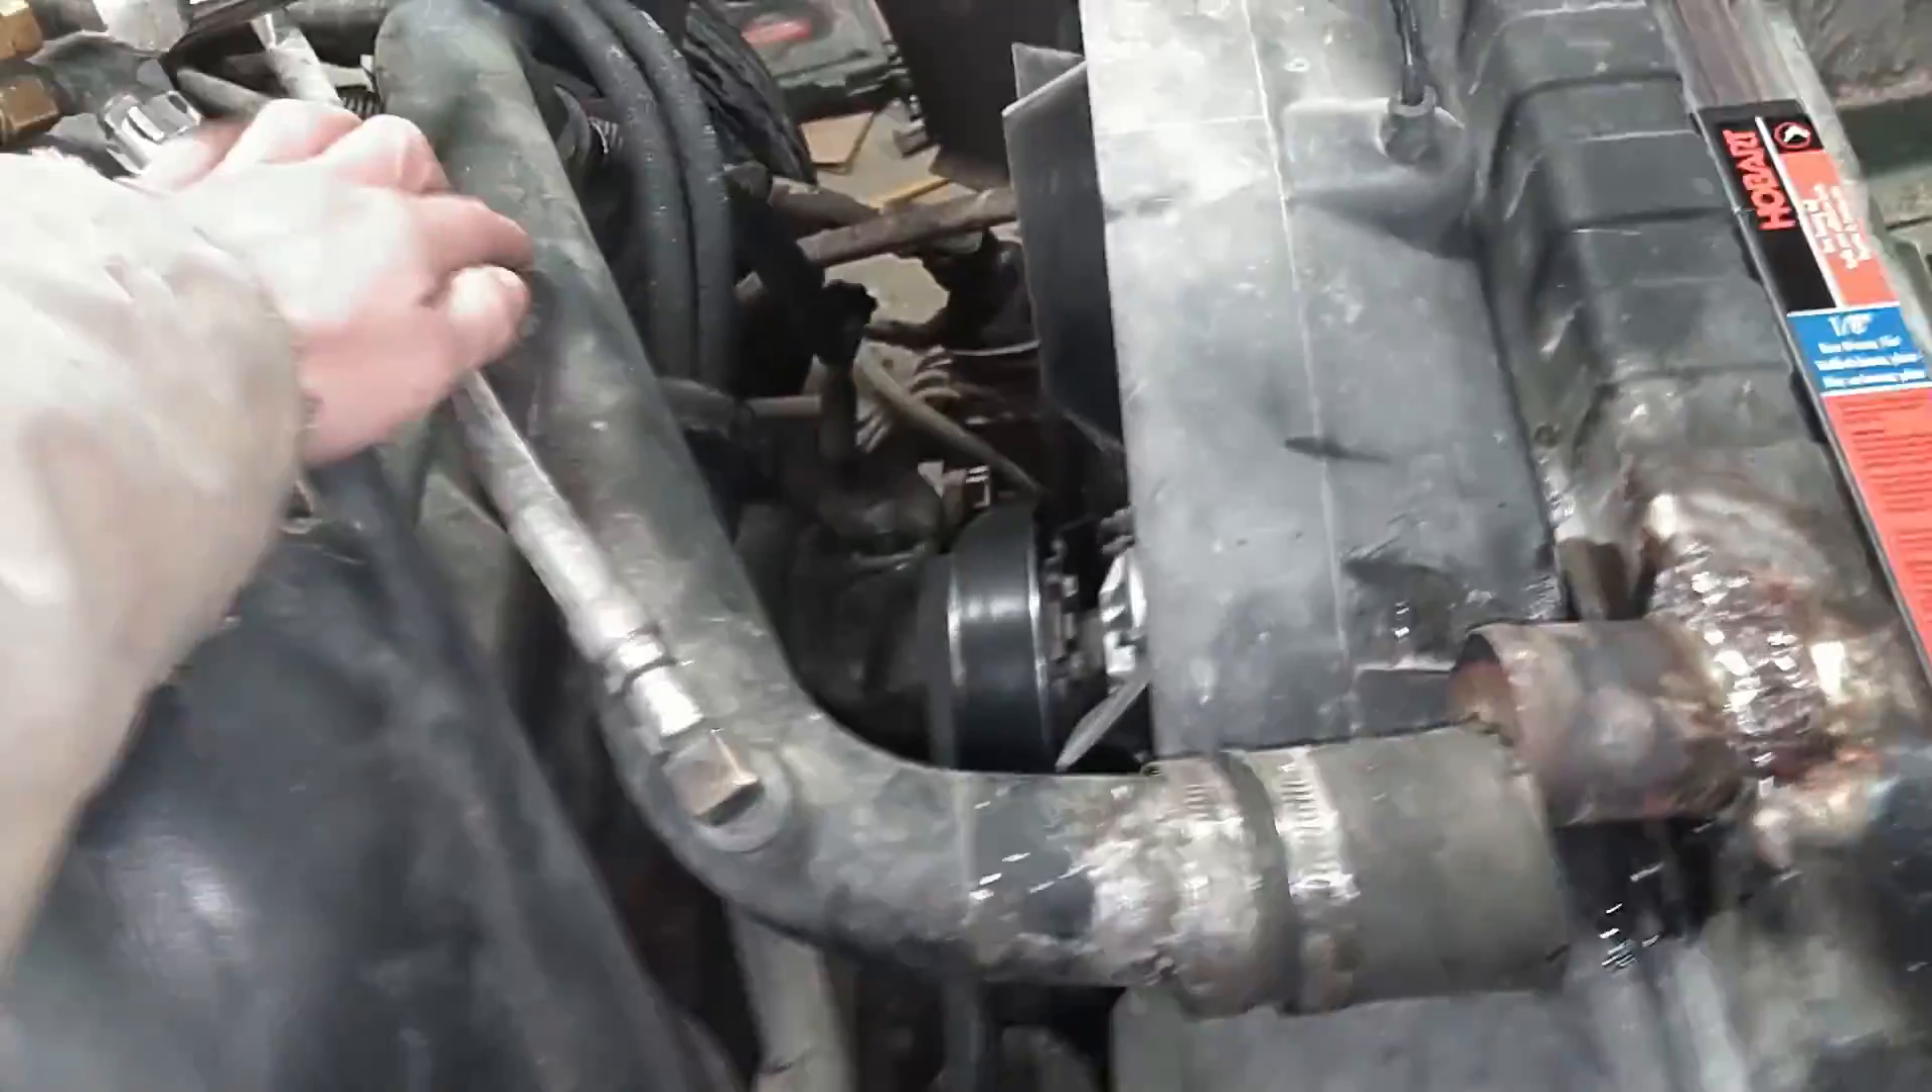Now that this is brazed, I think what we should do is we should address the fact that this upper radiator tube does not line up to the outlet.